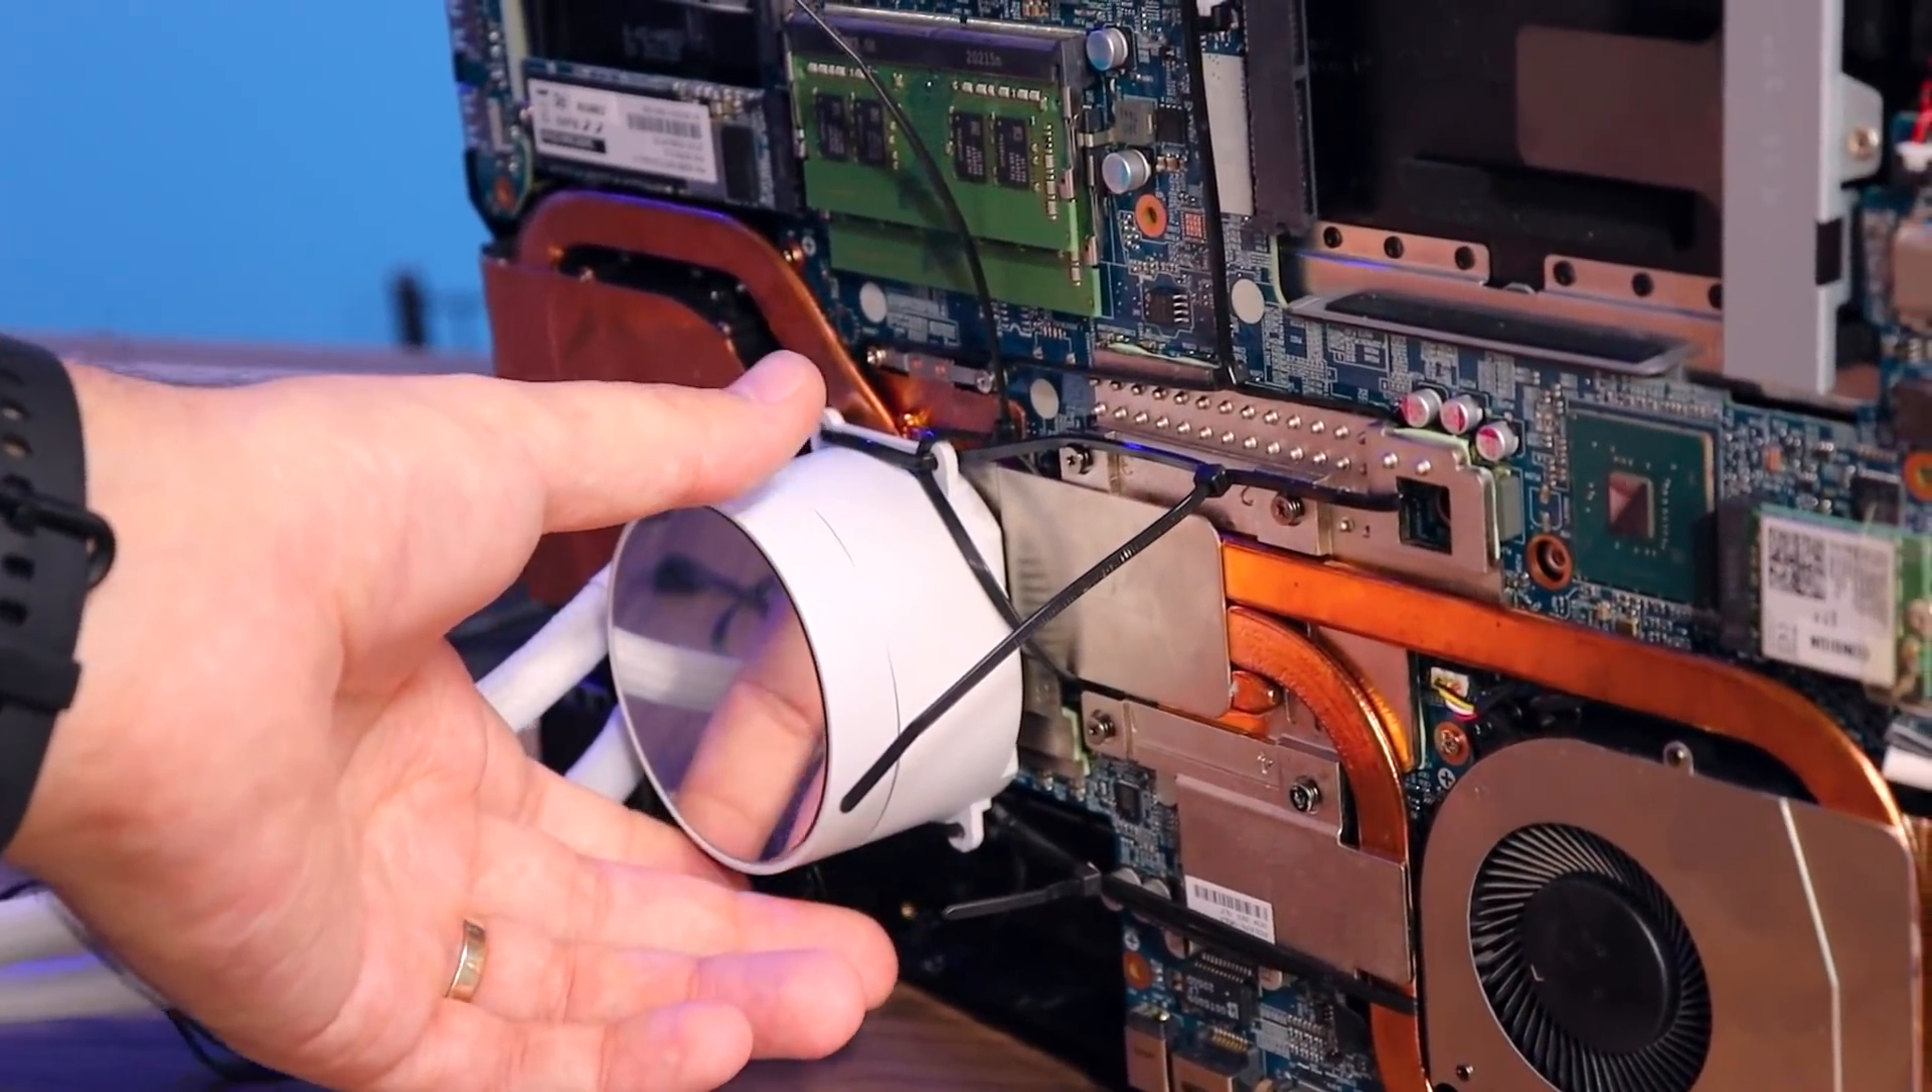Eu fixei dessa forma aqui com as fitas Hellerman.